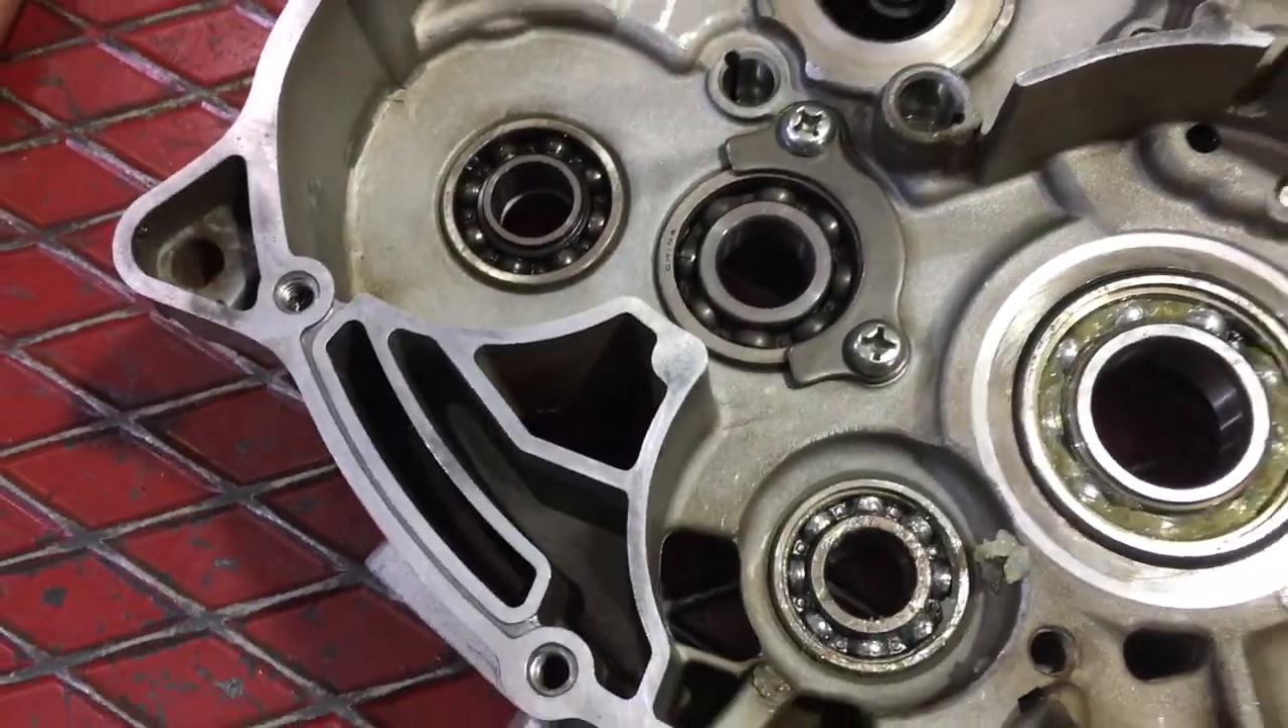Bilyelerimizi taktık Şöyle göstereyim Bilyeleri taktık.